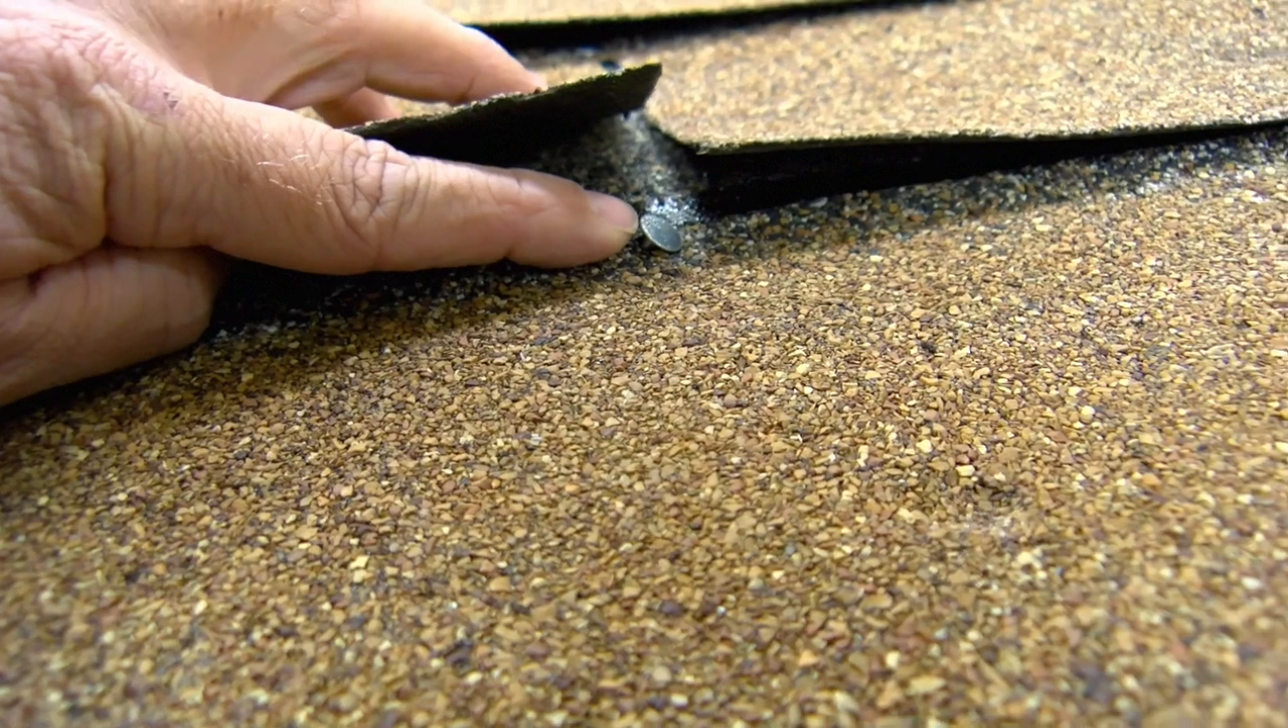There's a fastener there at the wrong place and also um it's at an angle and it's not snug.